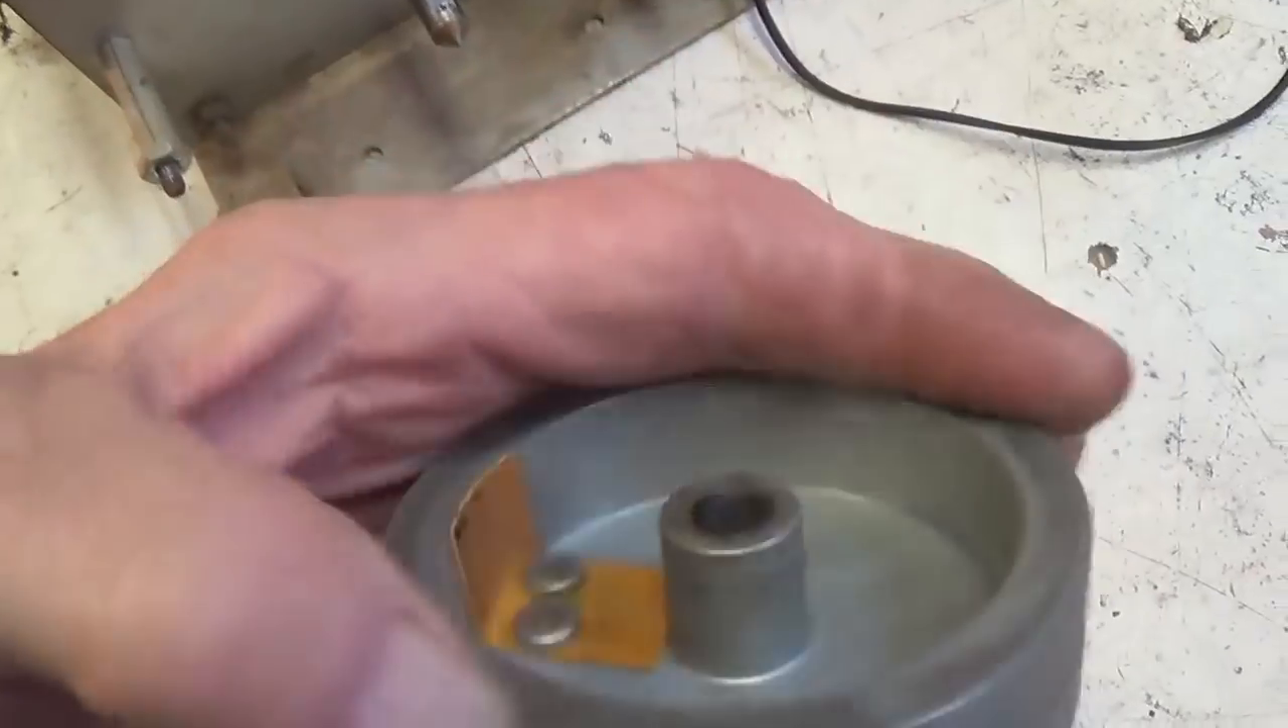Well, I got the big flywheel off, and you can see where it's been balanced inside.